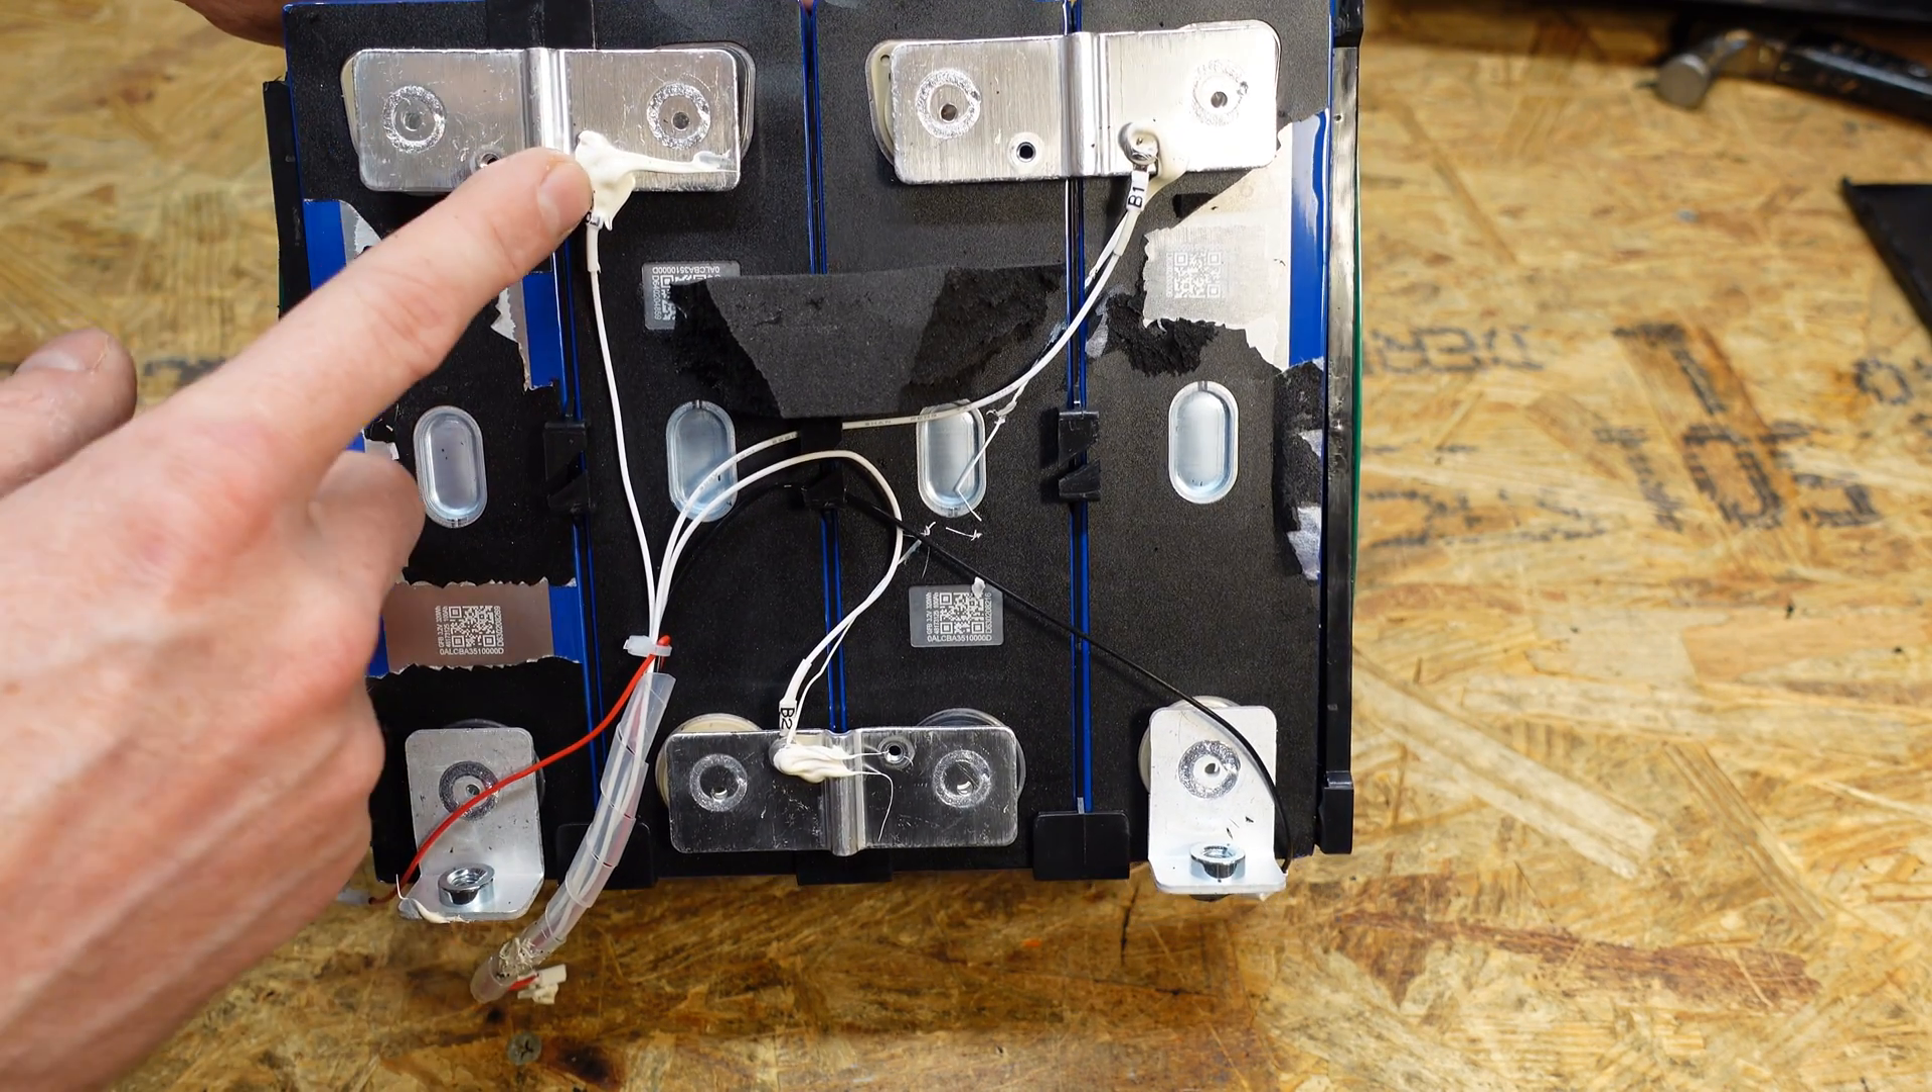We do have aluminum bus bars laser welded in place. Laser welds look good as usual.